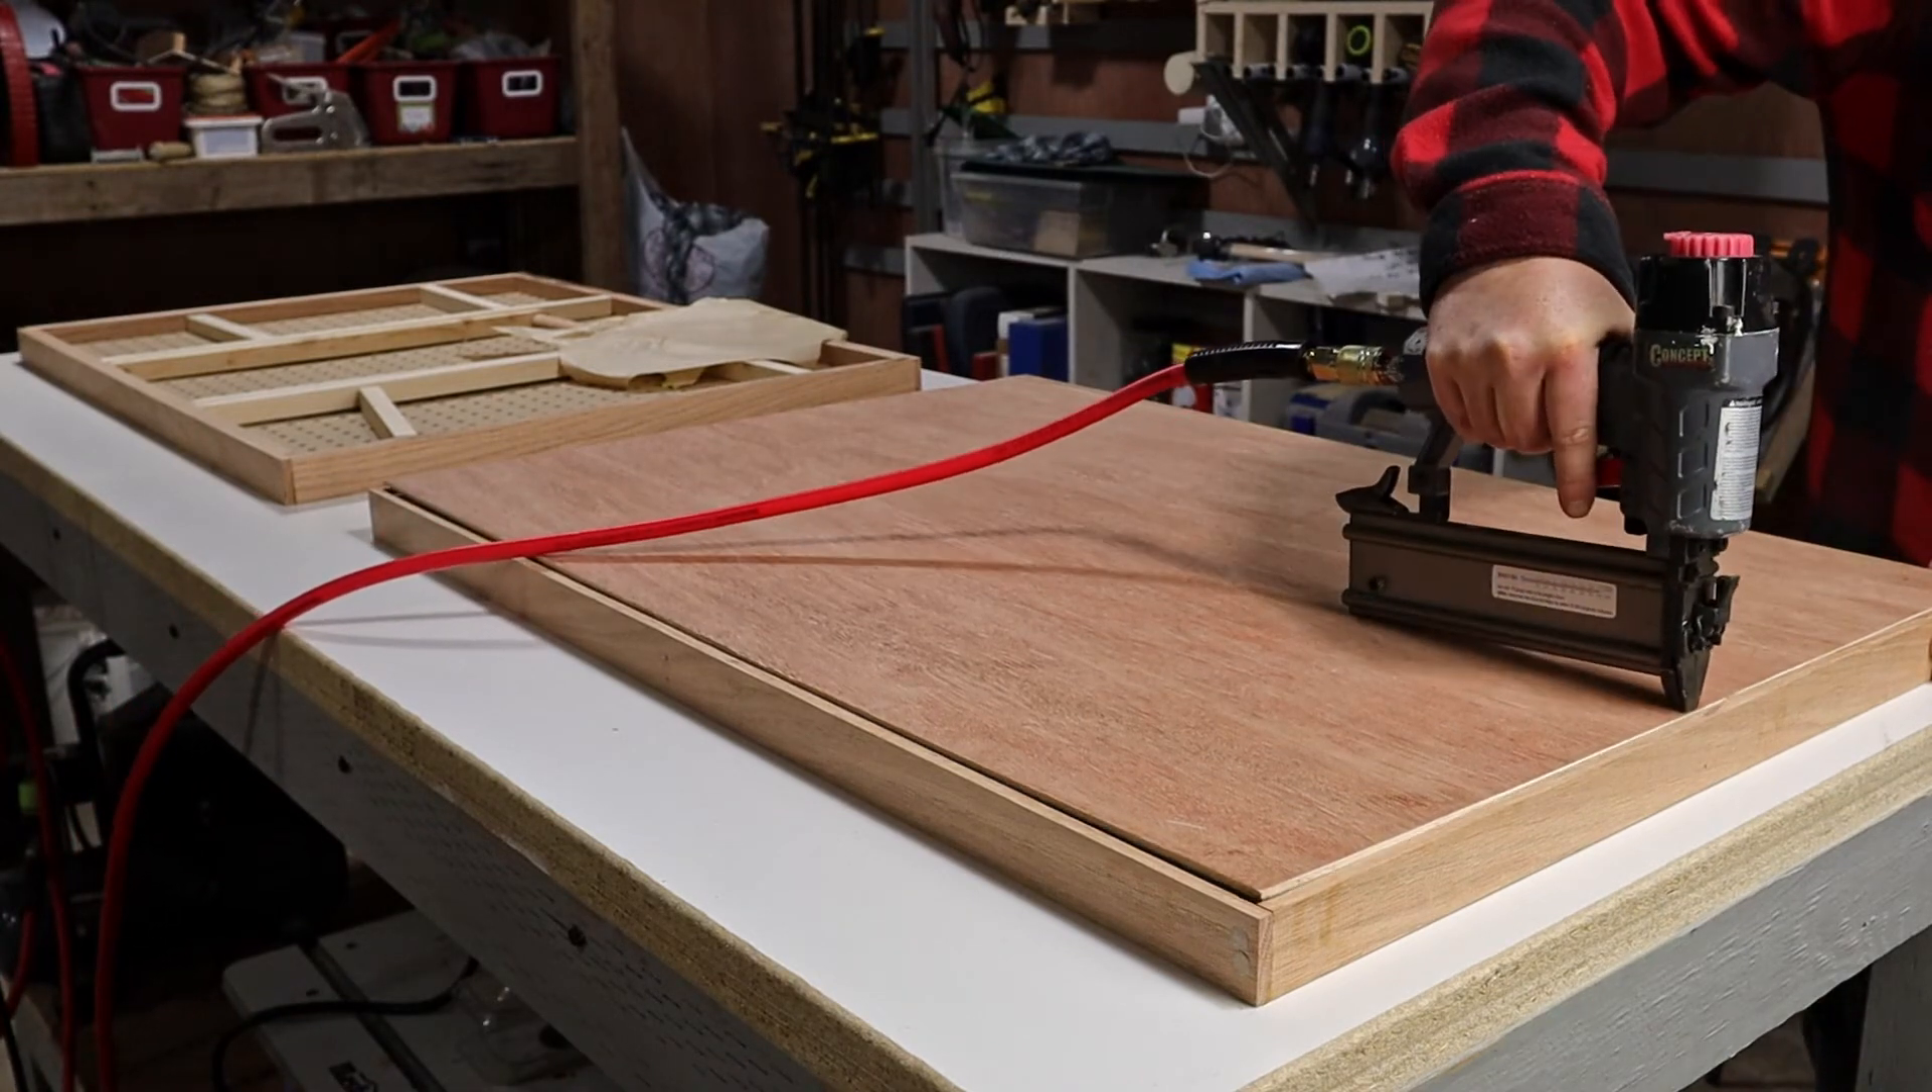After I had all the corners done, I added the panel to the bottom with some brad nails.